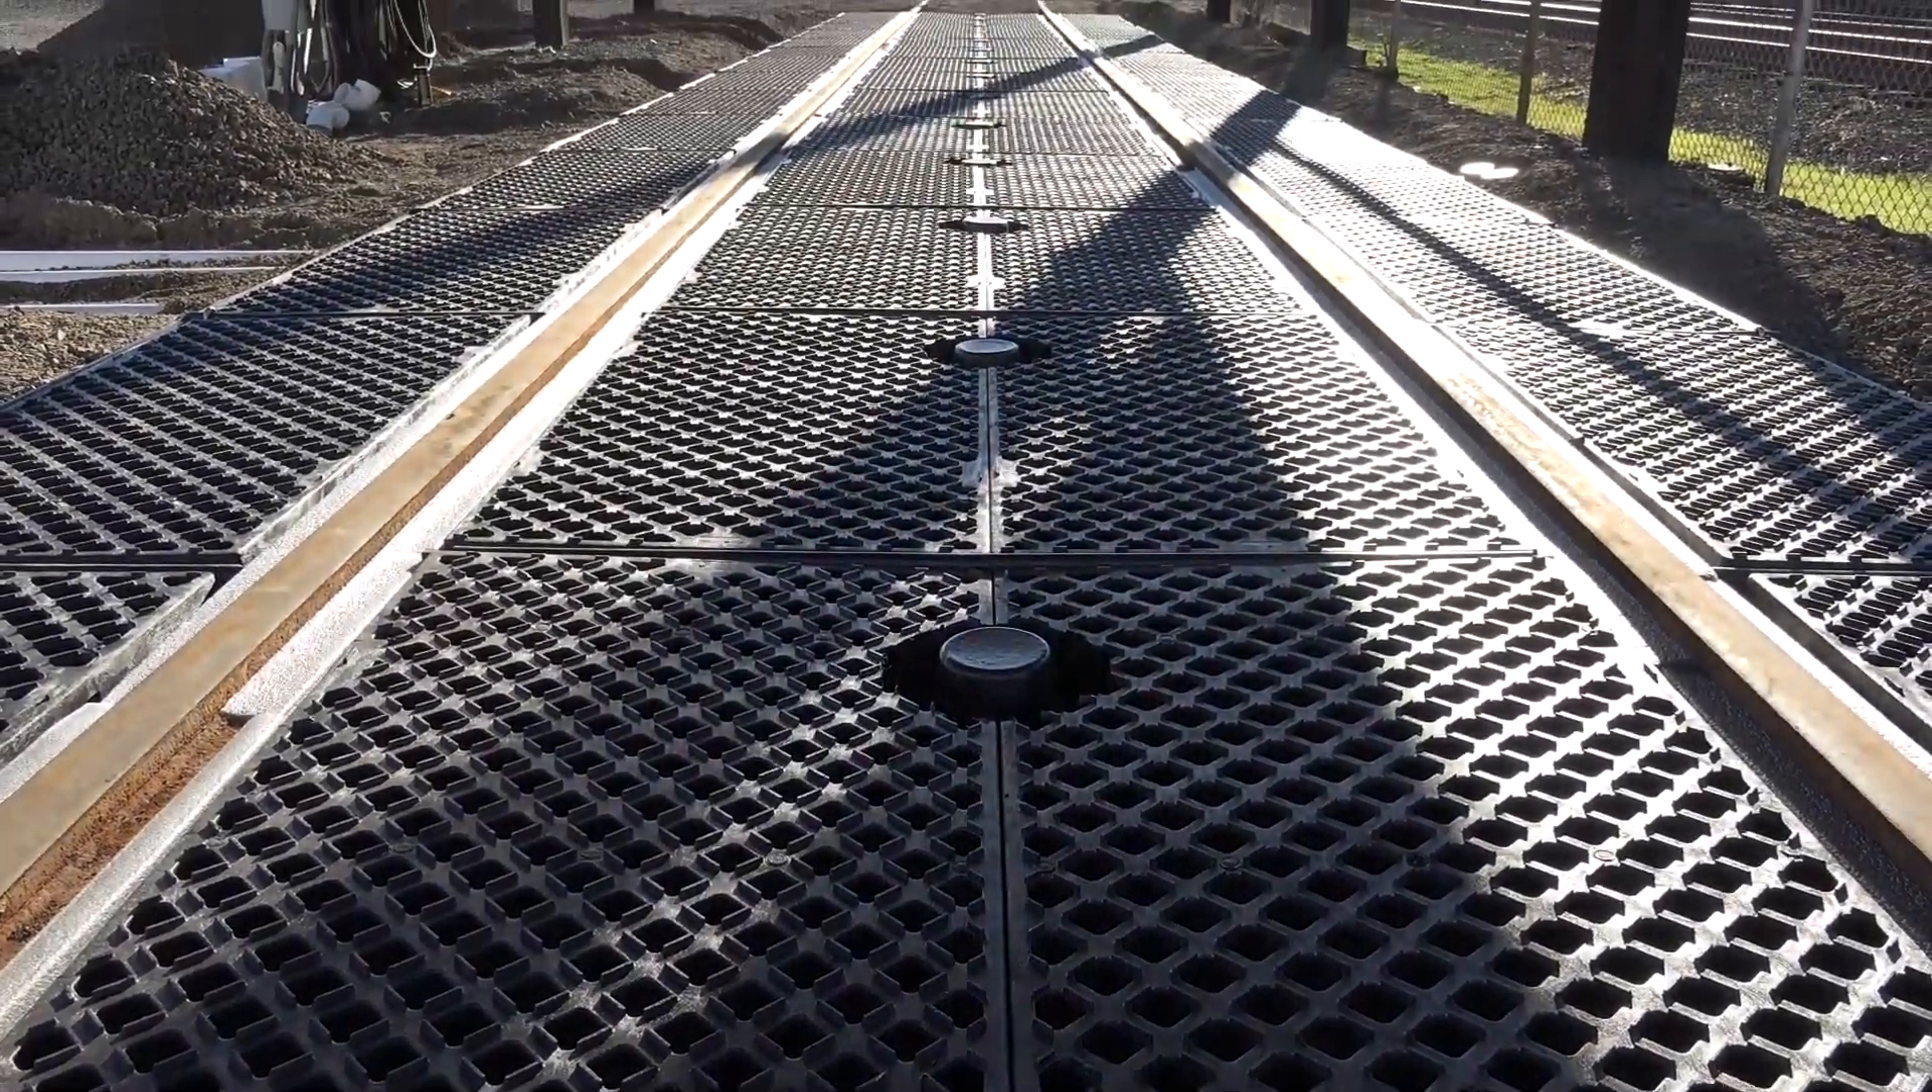Your UltraTrackPan system is now completely installed and ready for use.